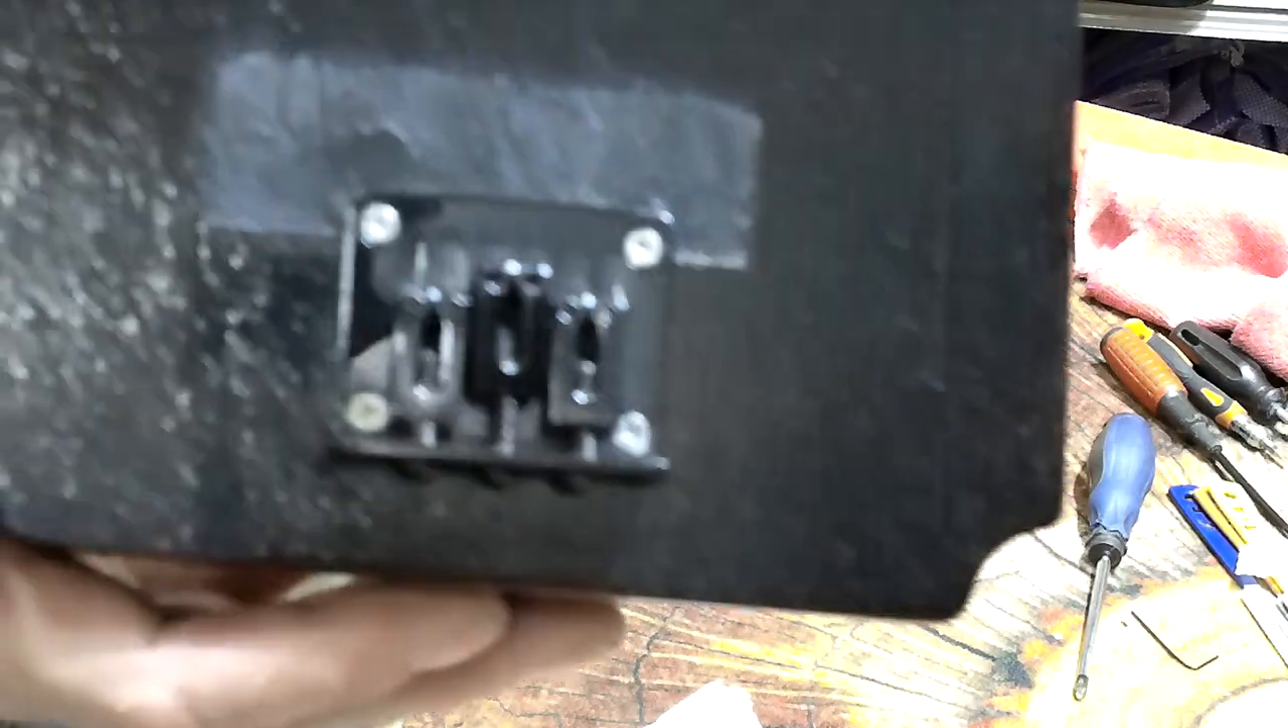Ok so that's the bridge attached can you see that that's all black on black isn't it that's the bridge attached.